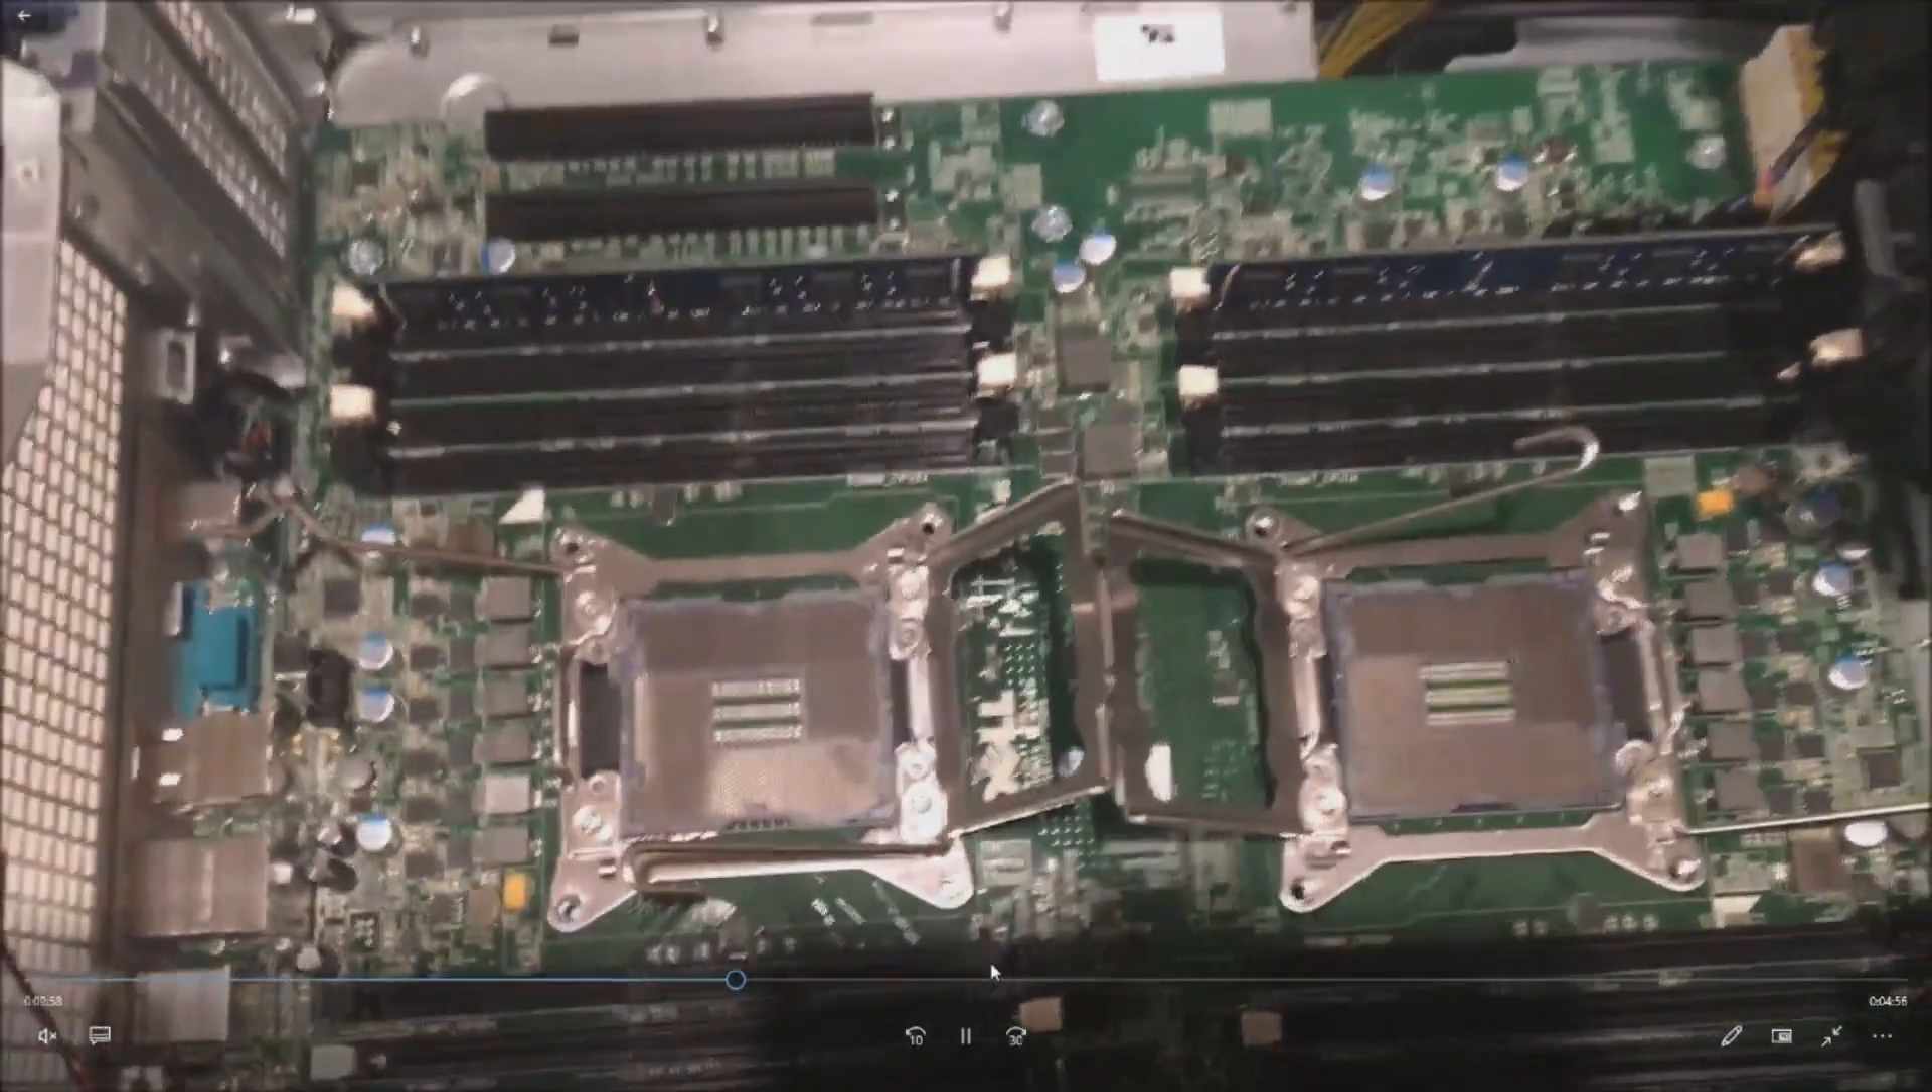So we've got our two processors removed those are the e5 2603 v2's.